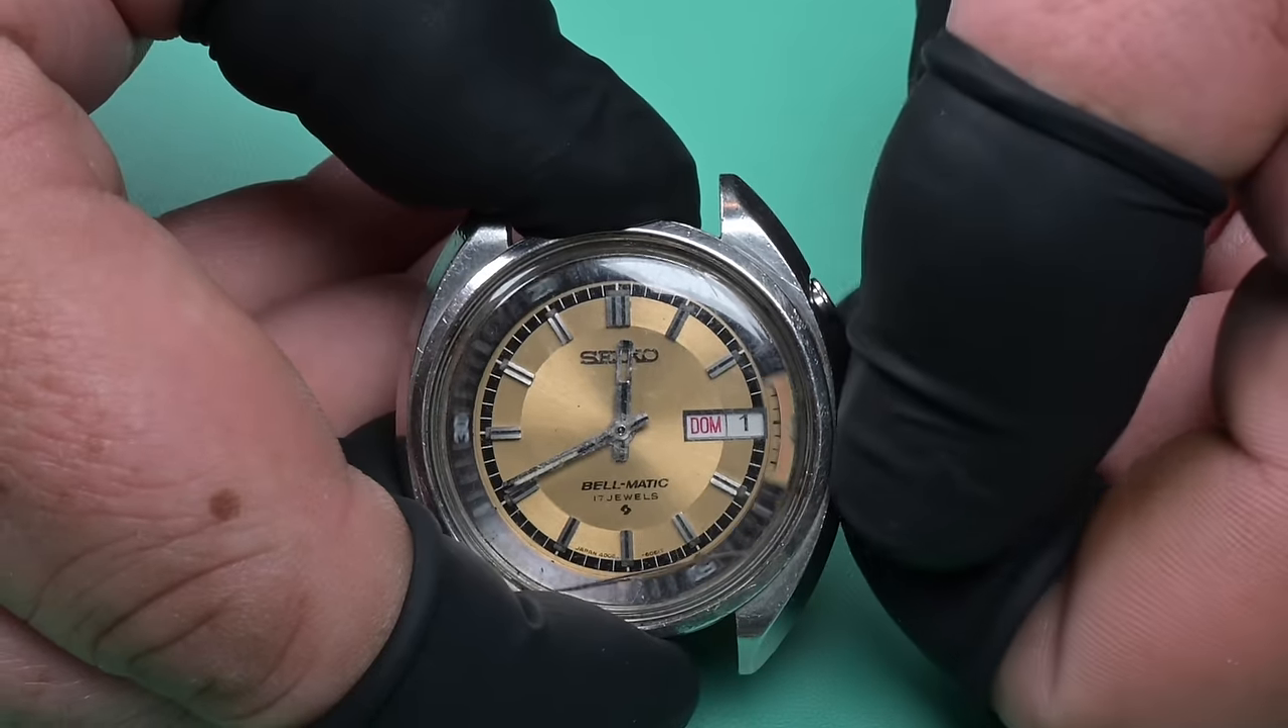Uh obviously as you can see there the seconds hand is not attached but the alarm rings seems to rotate around okay.